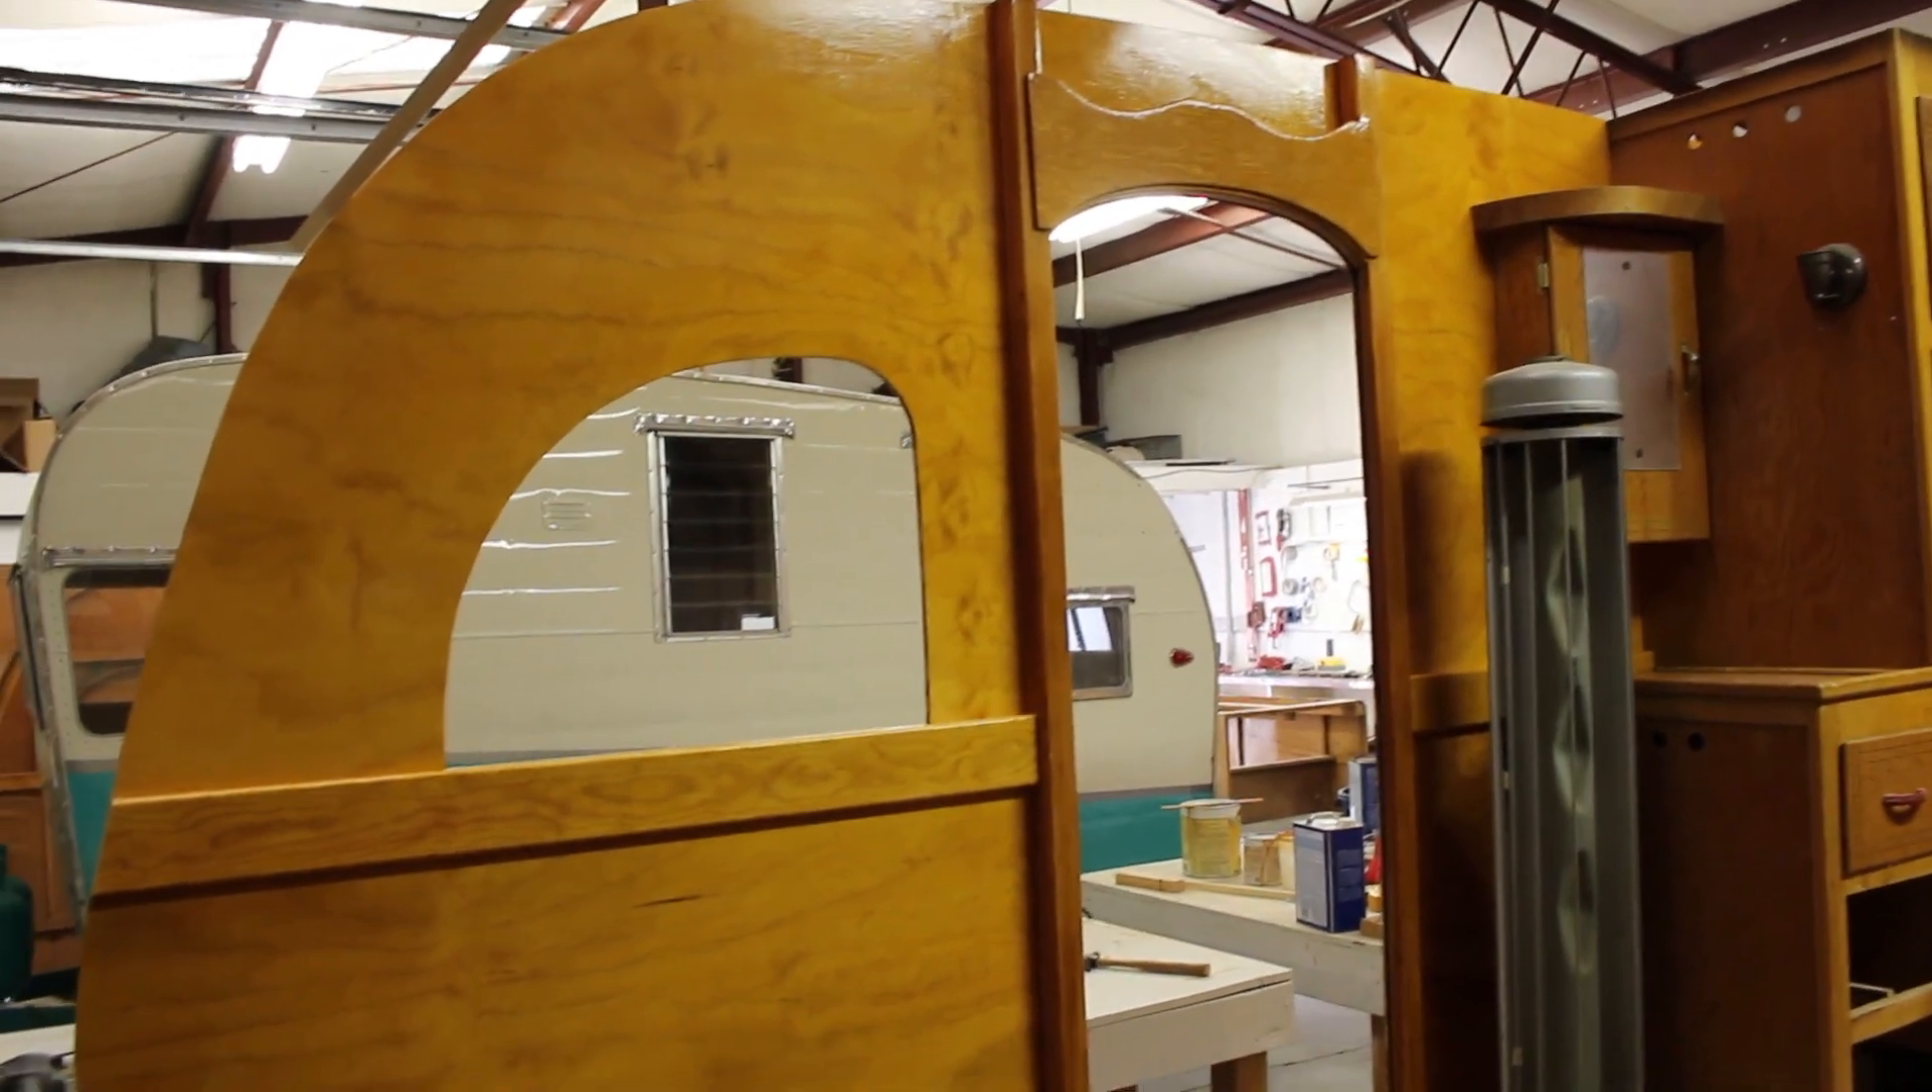And there's what she looks like with the door frame installed and the other framing installed.